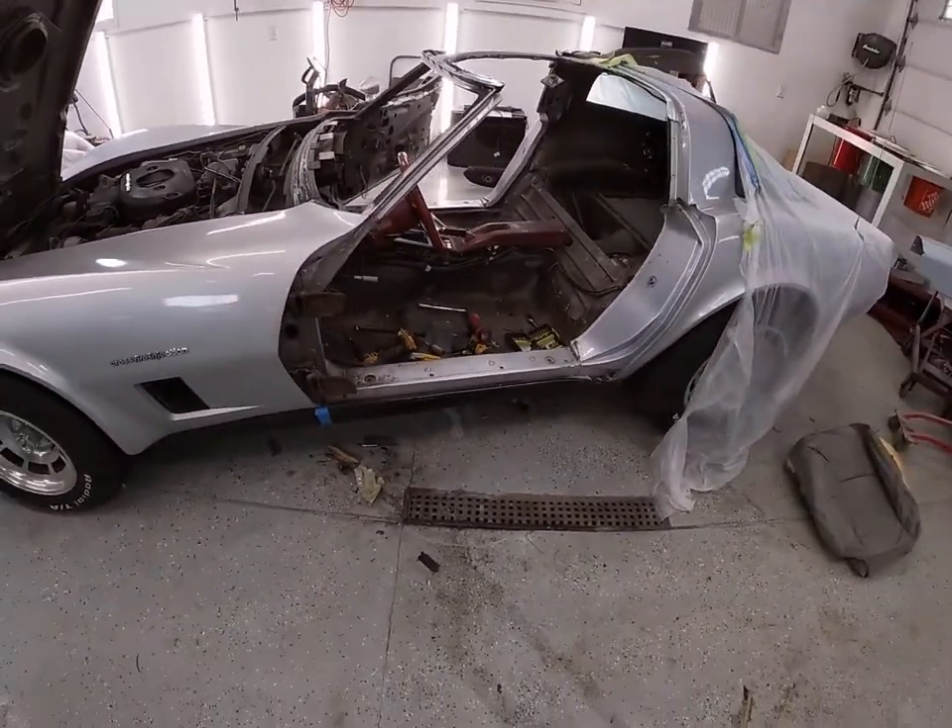Well we got the driver's door off and i'm waiting on some parts of the passenger door so i figured we'd get this one off here.